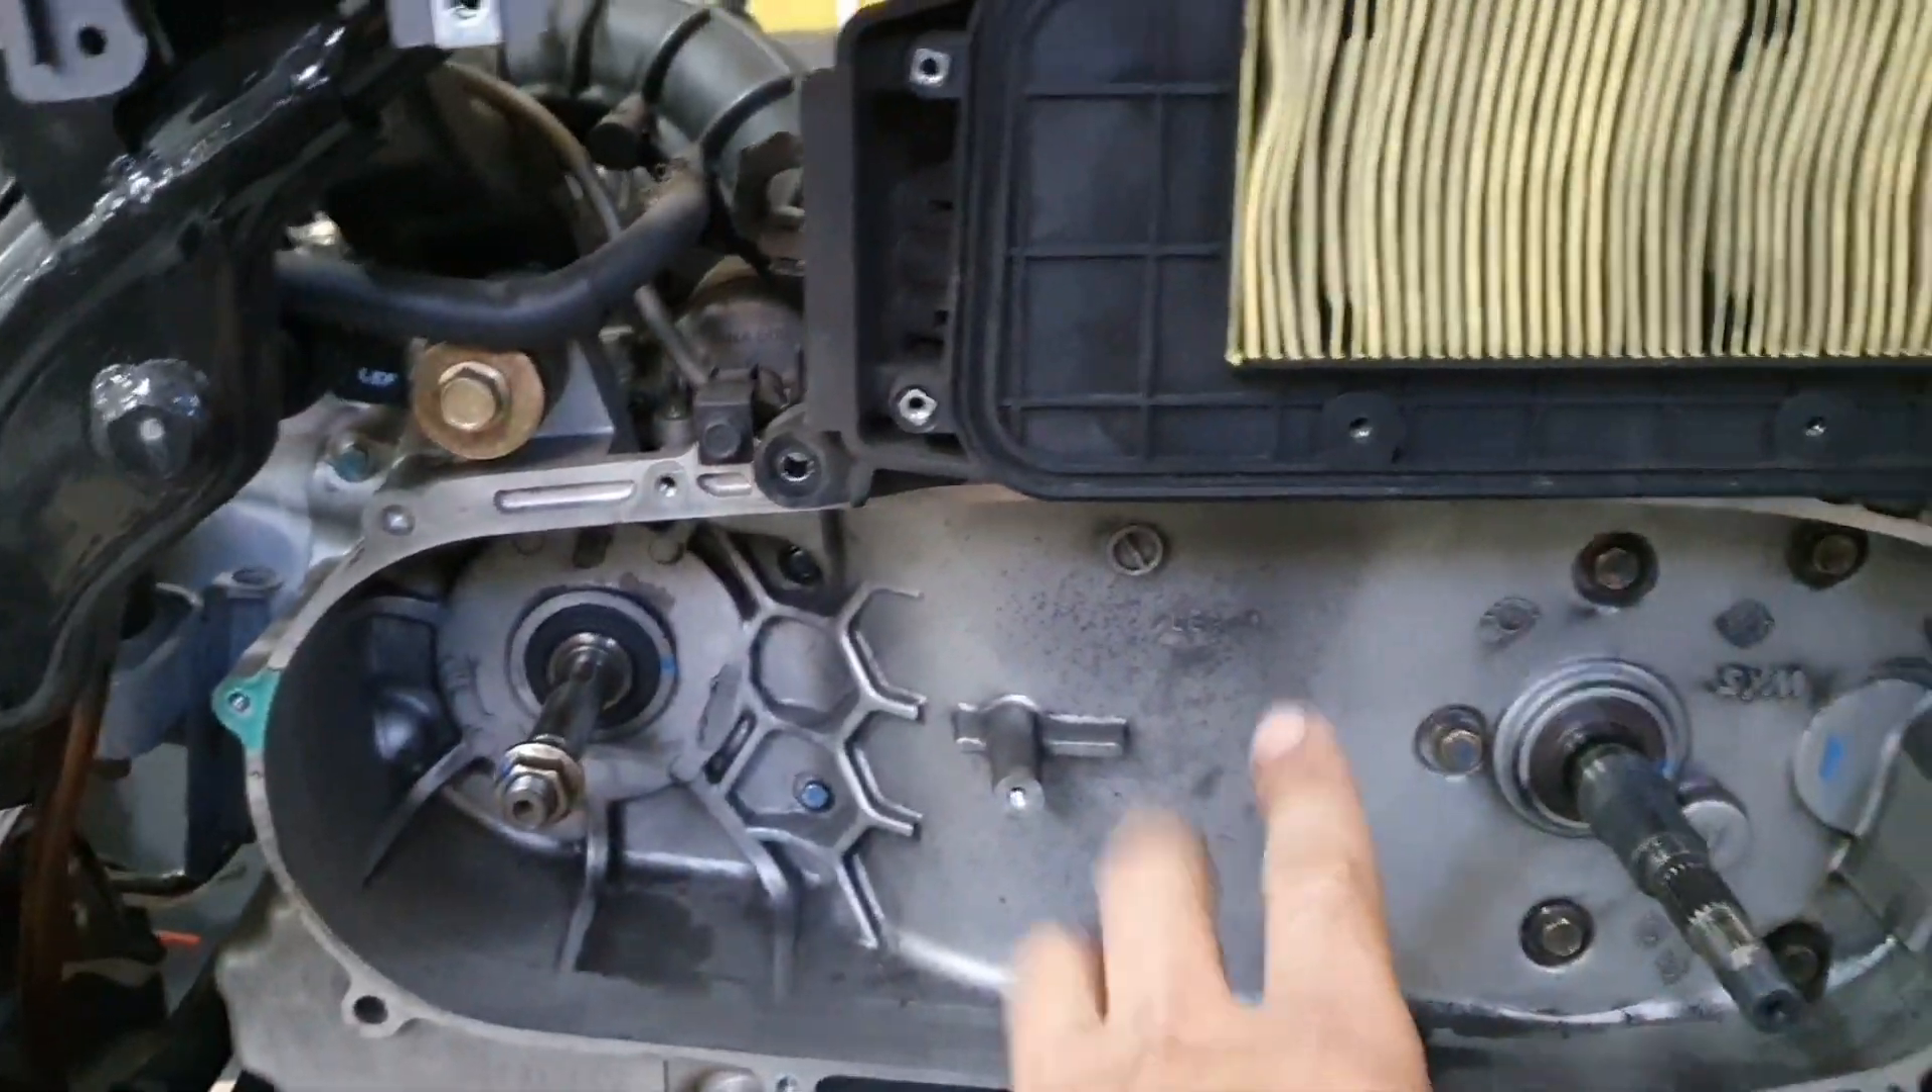Sistema de tração Está aqui desmontado.